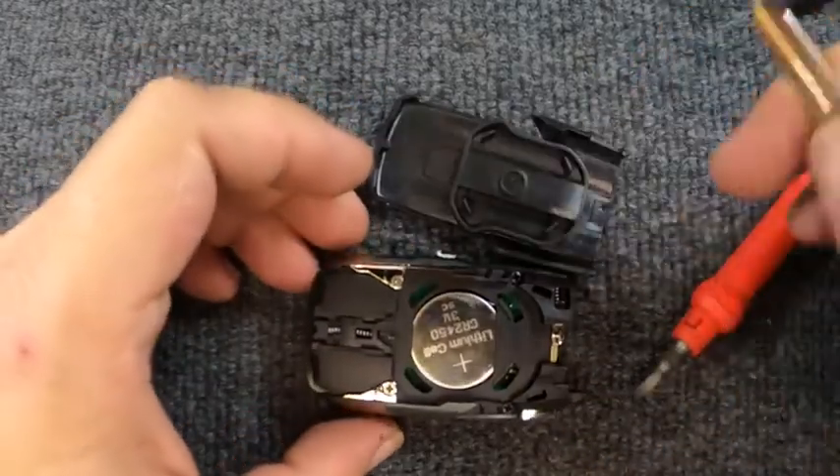We'll put it back in and just slowly lift up and you notice the back cover came off.